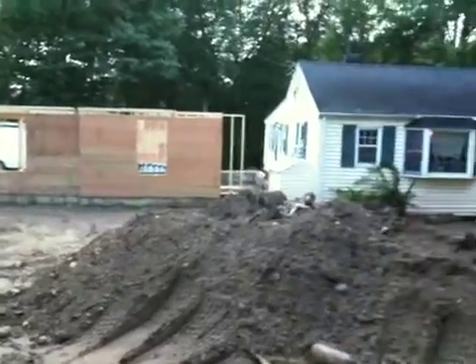They haven't yet connected the mudroom to the house.